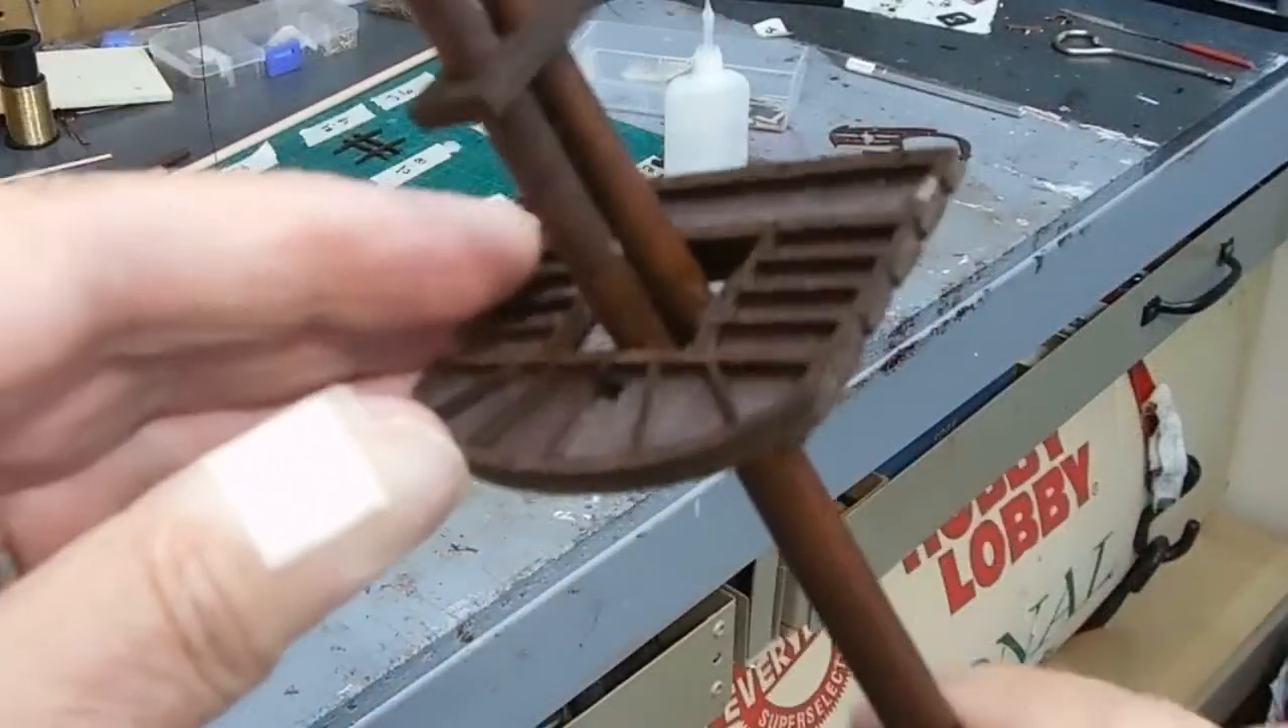I've got the crow's nest in place.